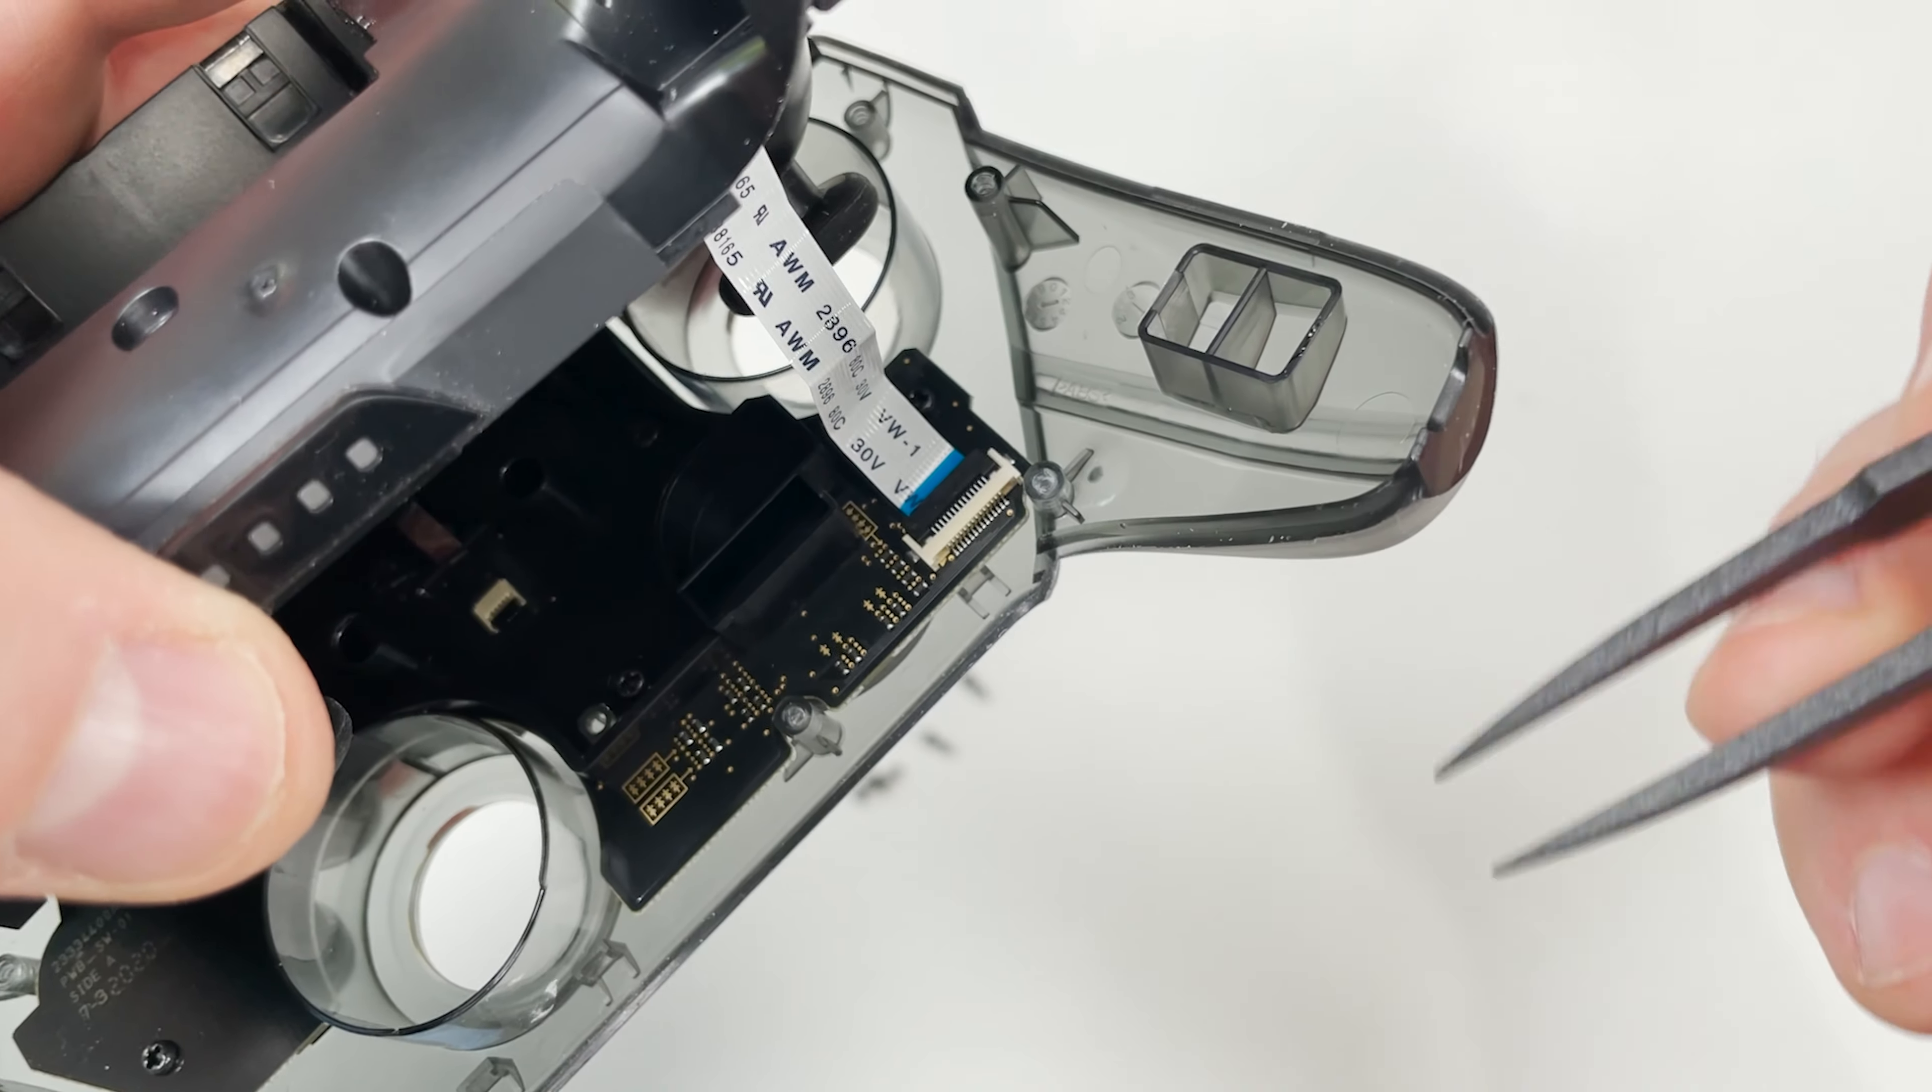I have the screws out and can open it but be very careful as there's a ribbon cable that needs to be disconnected first.